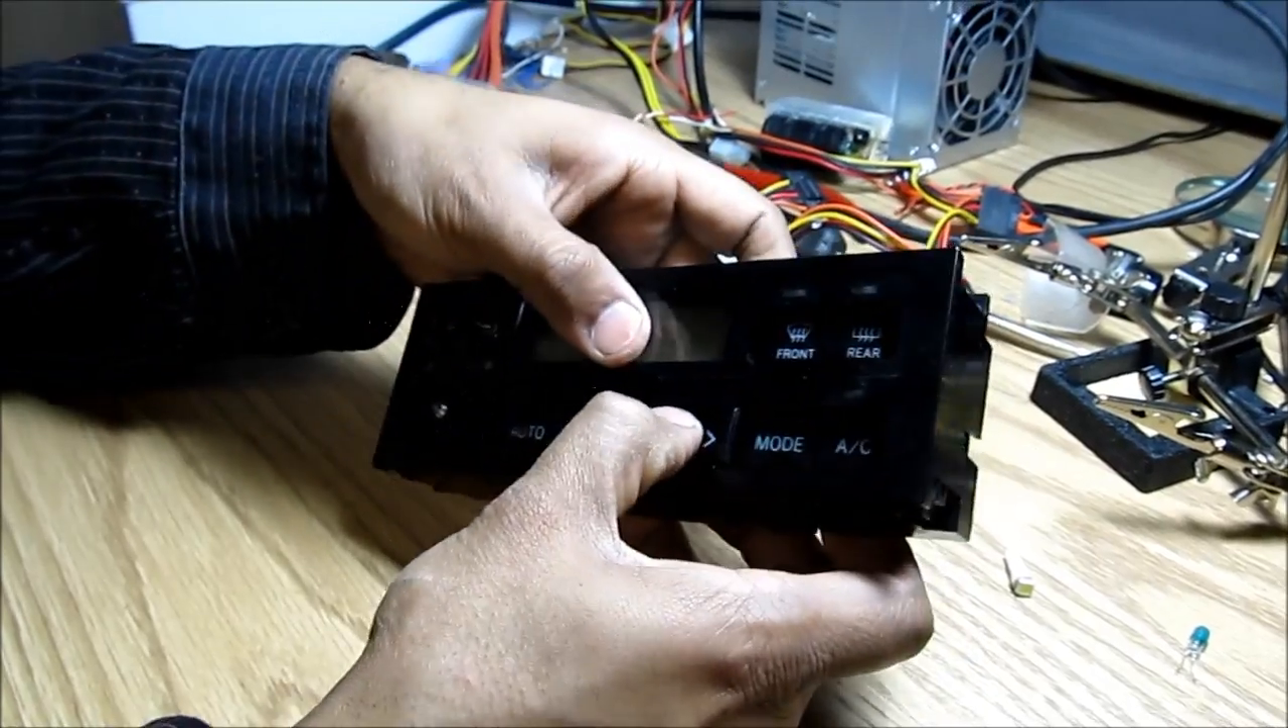There's the HVAC unit removed from the car.